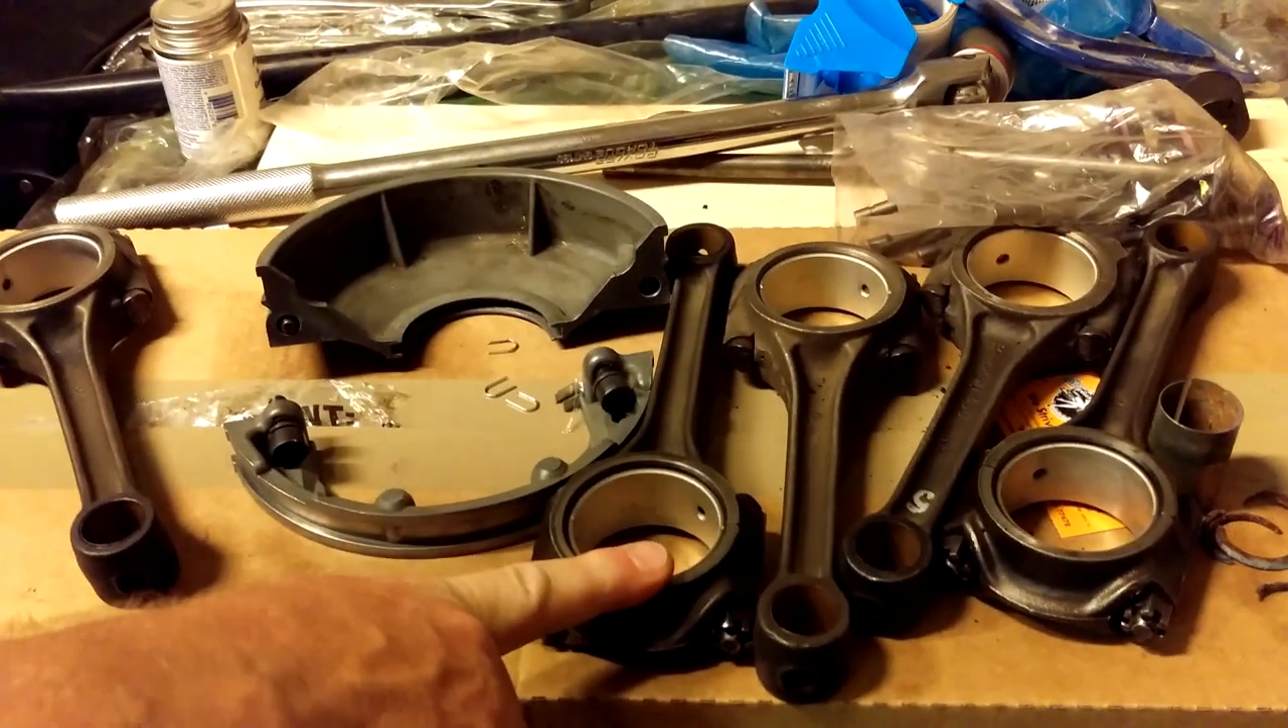As you can see here, we have the connecting rods ready to go with their new bearings in them.